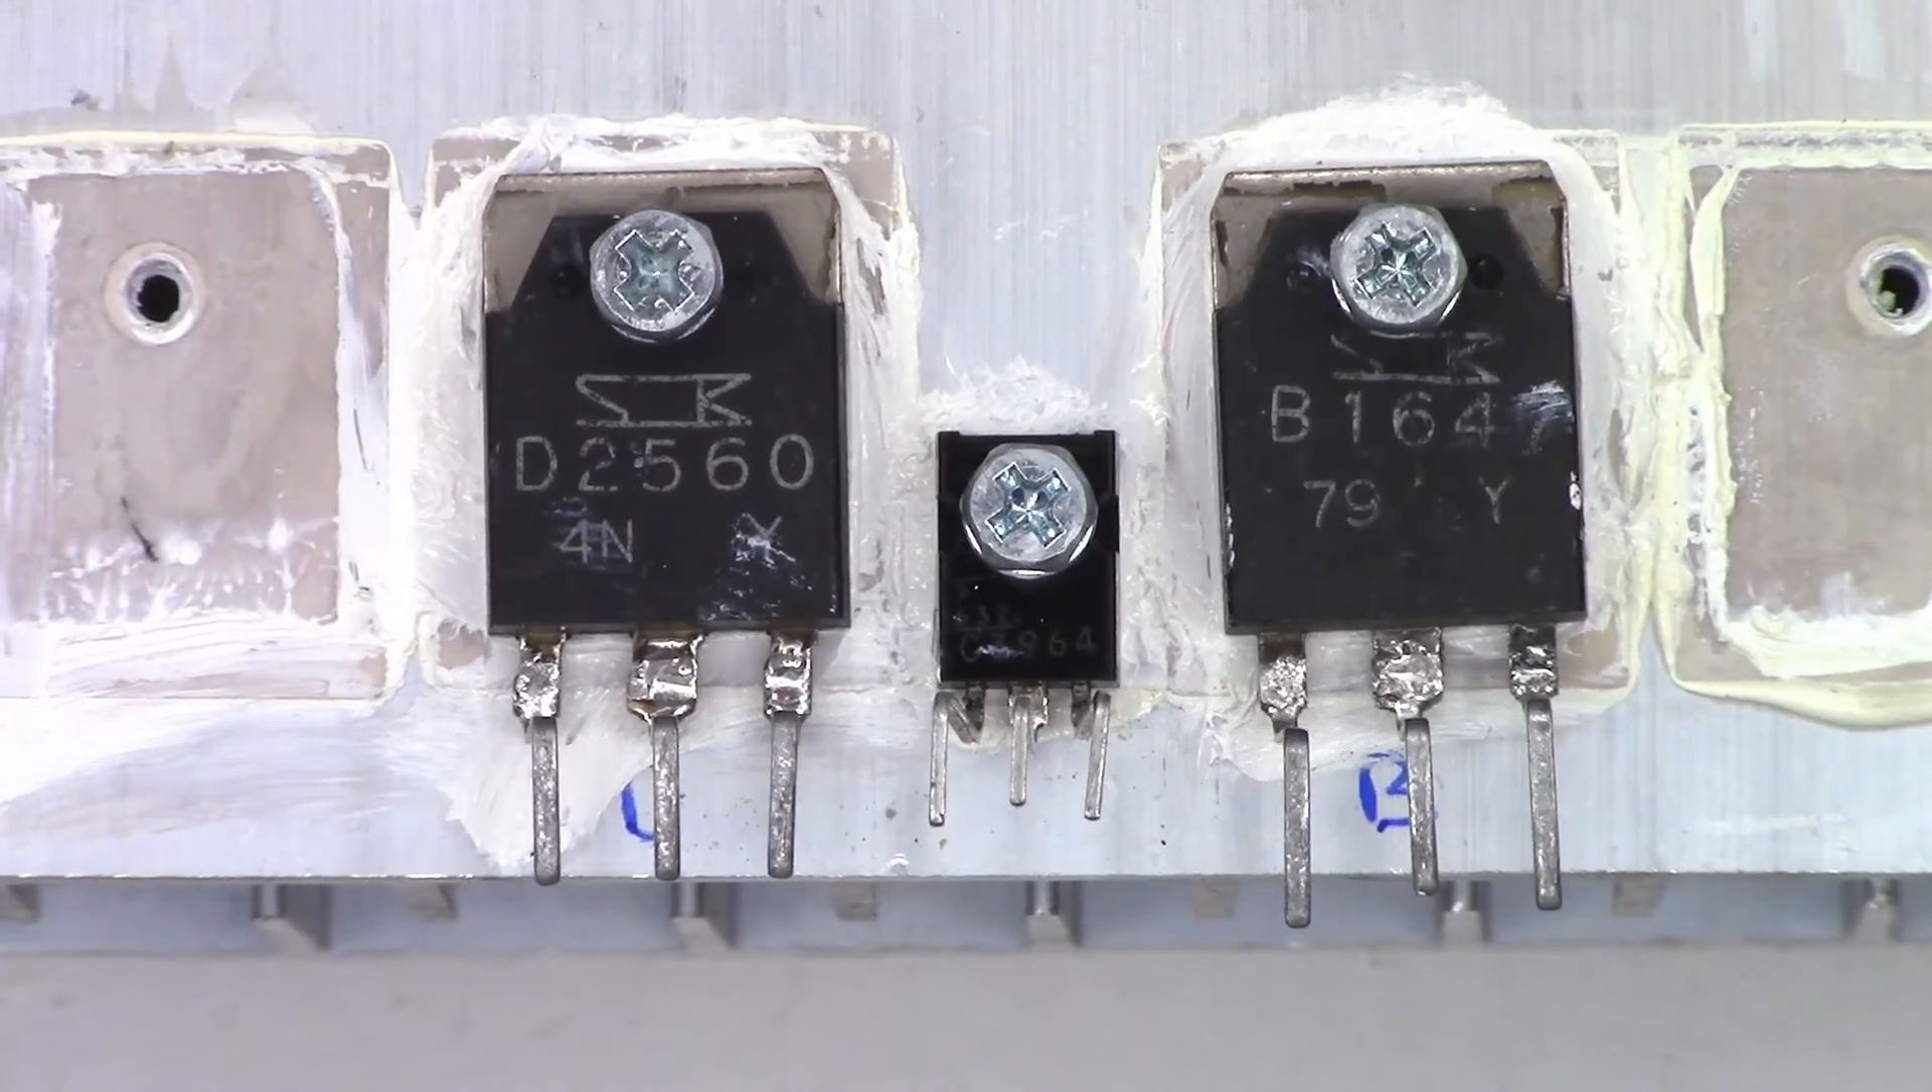Okay, so I have the two power transistors and the bias regulator transistor mounted to the heat sink right now.